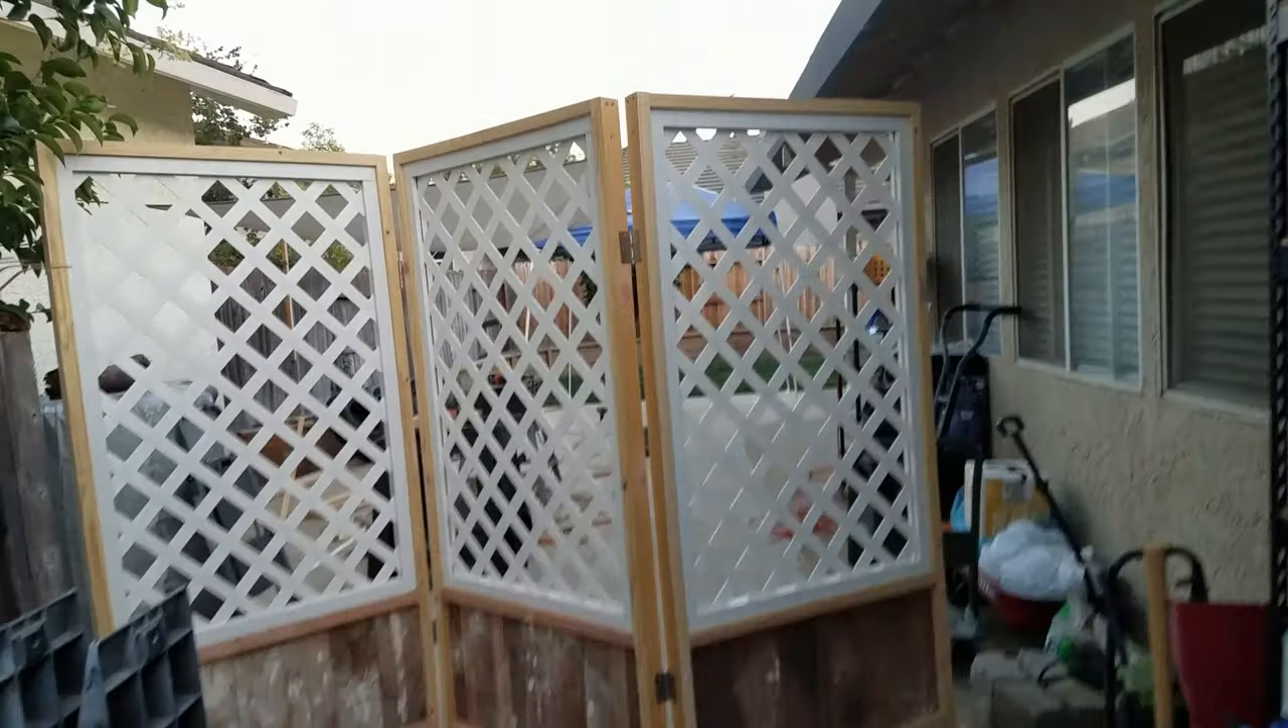Got the panels on and i got the sections on the hinges and it's it's standing.